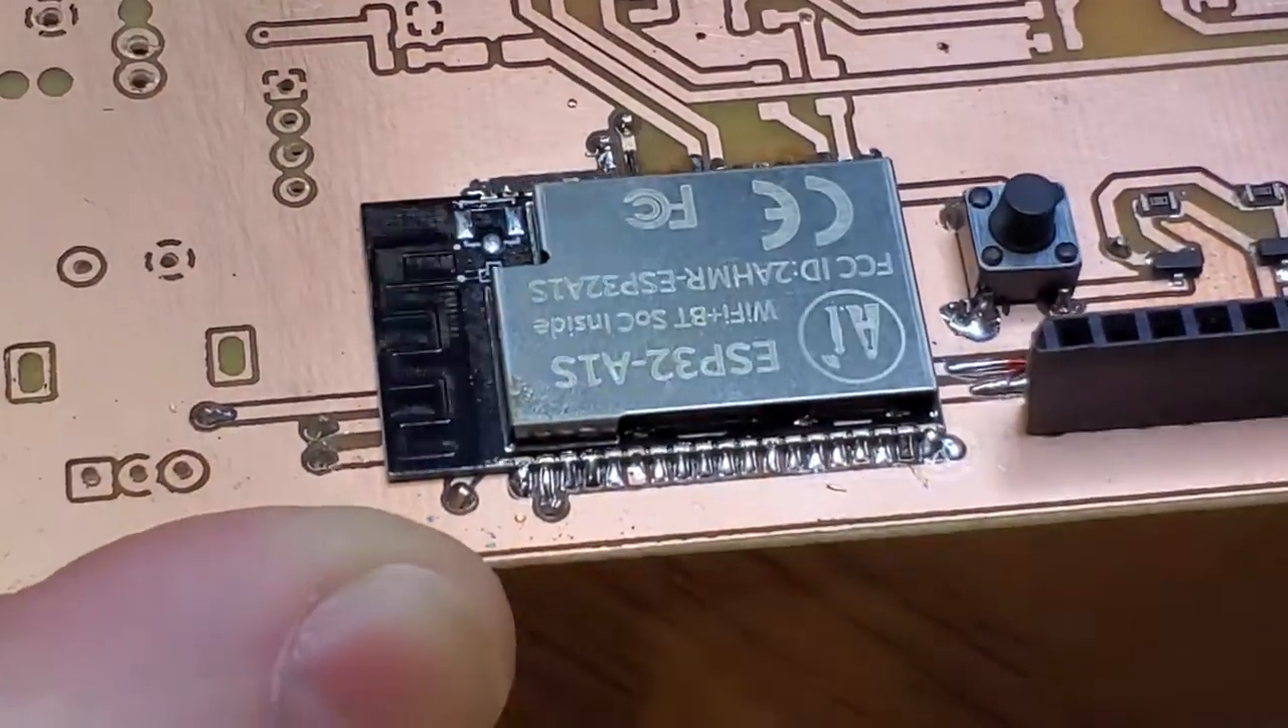Okay, so there, as you can see, the ESP32 is soldered down.